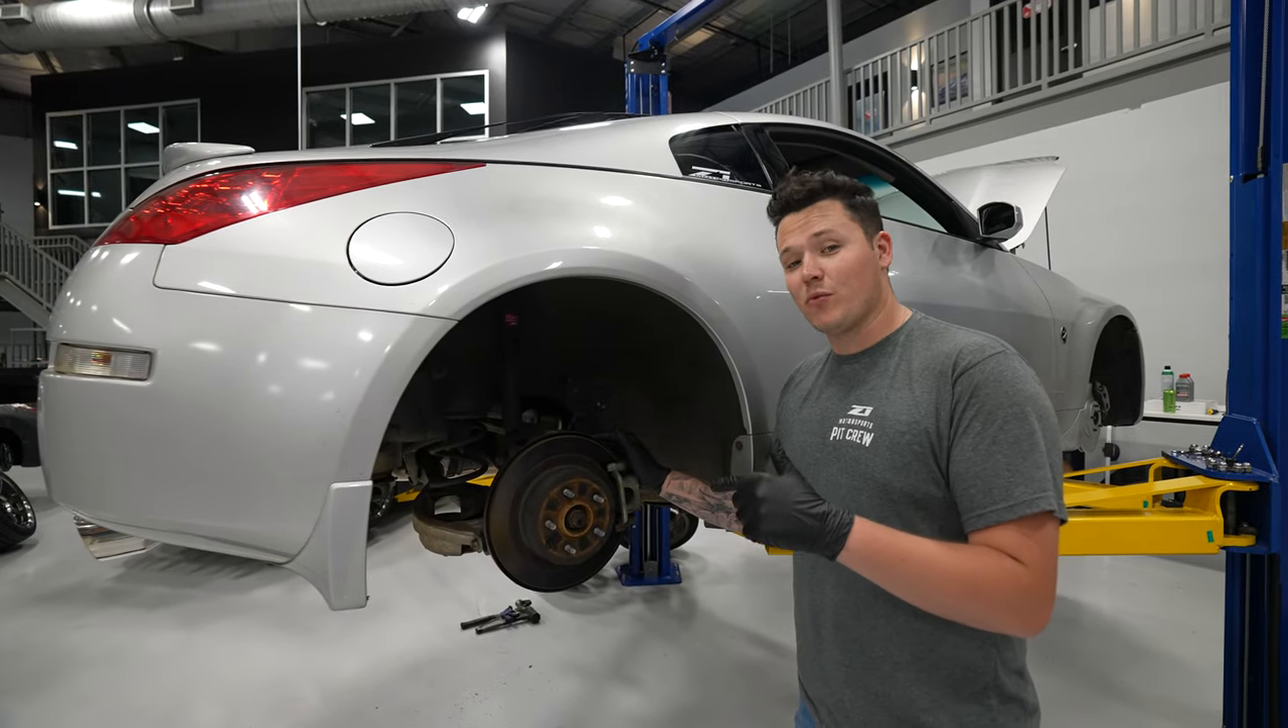We've just taken off the rear wheel.